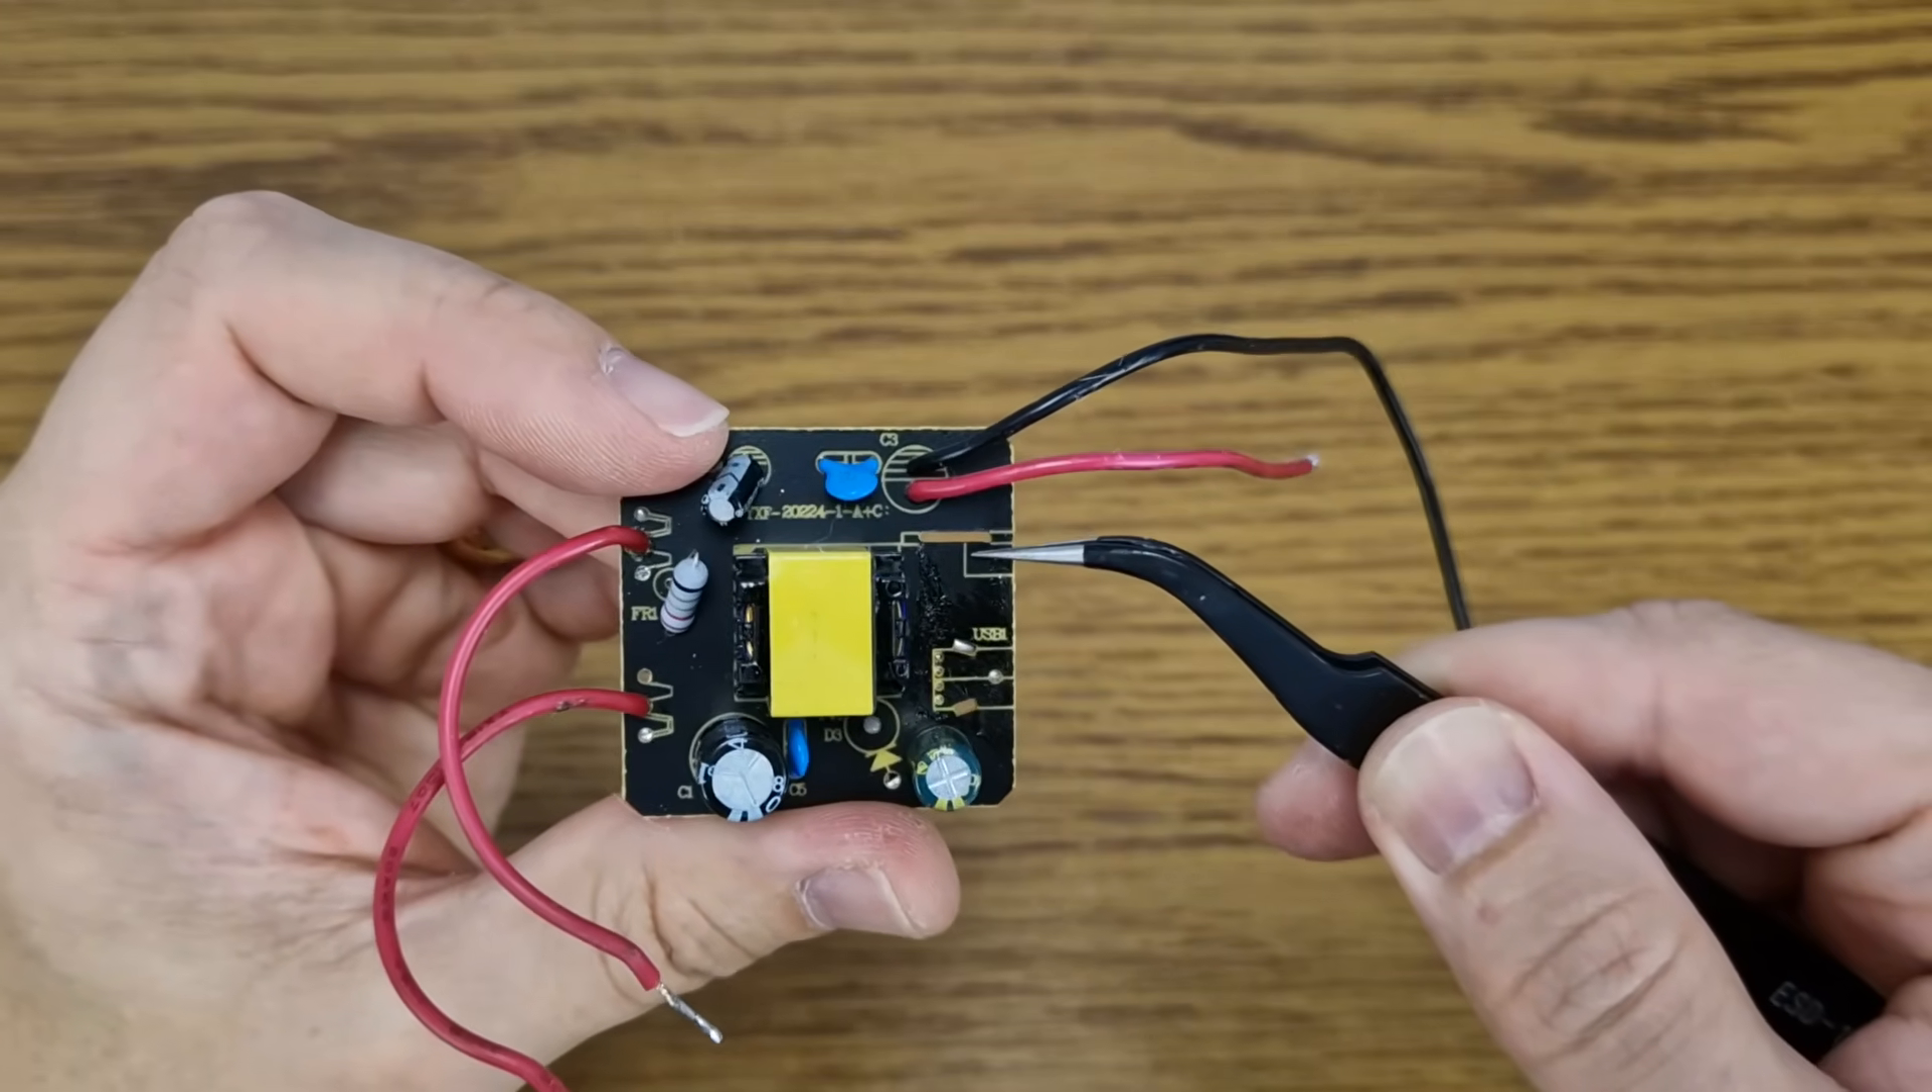I soldered 2 wires on the mains contacts, and I removed the 2 USB ports.